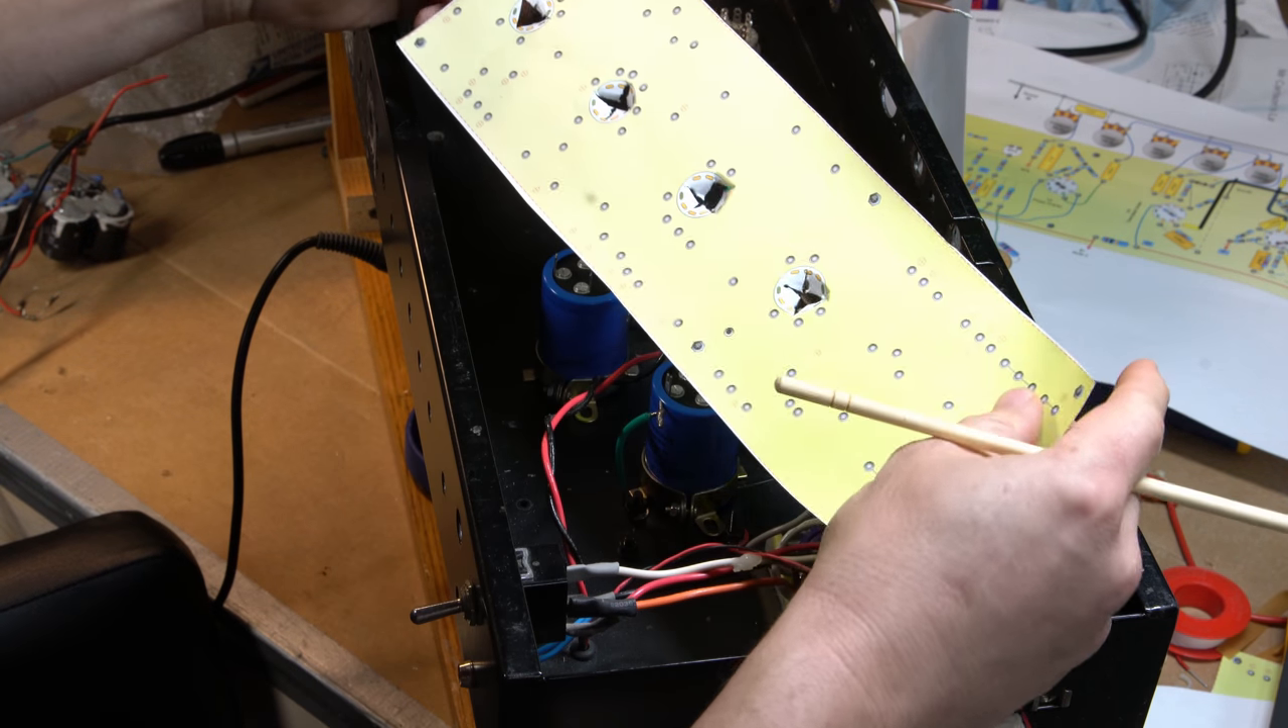I've removed all the components just so I can see what I'll be drilling out.